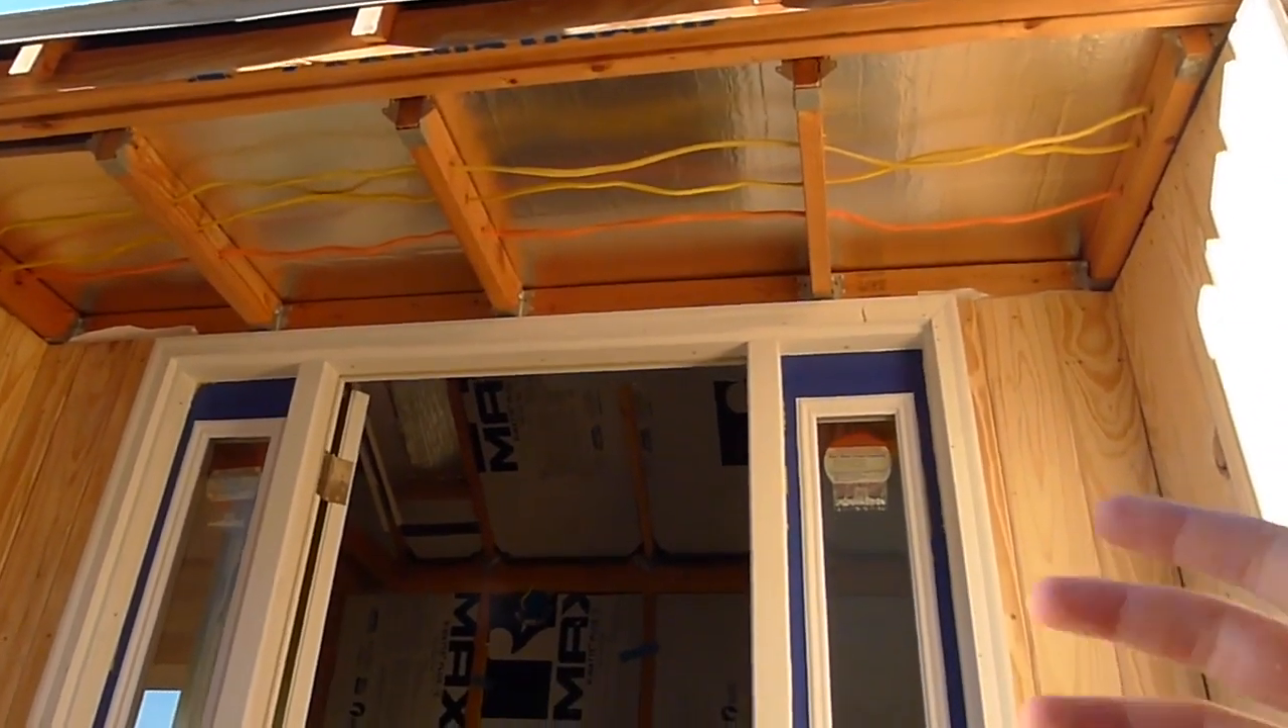We don't have the drywall in yet.